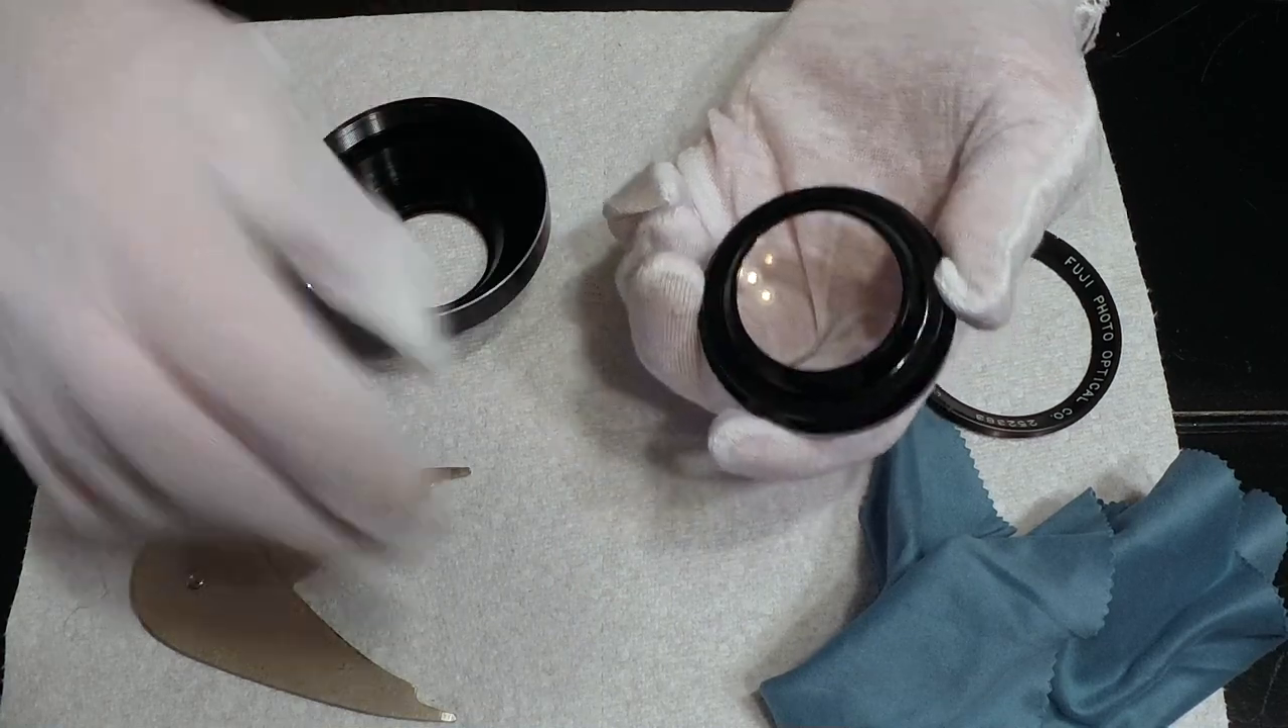So now the front part of the lens has come out and I'm just going to simply clean it my cloth there.